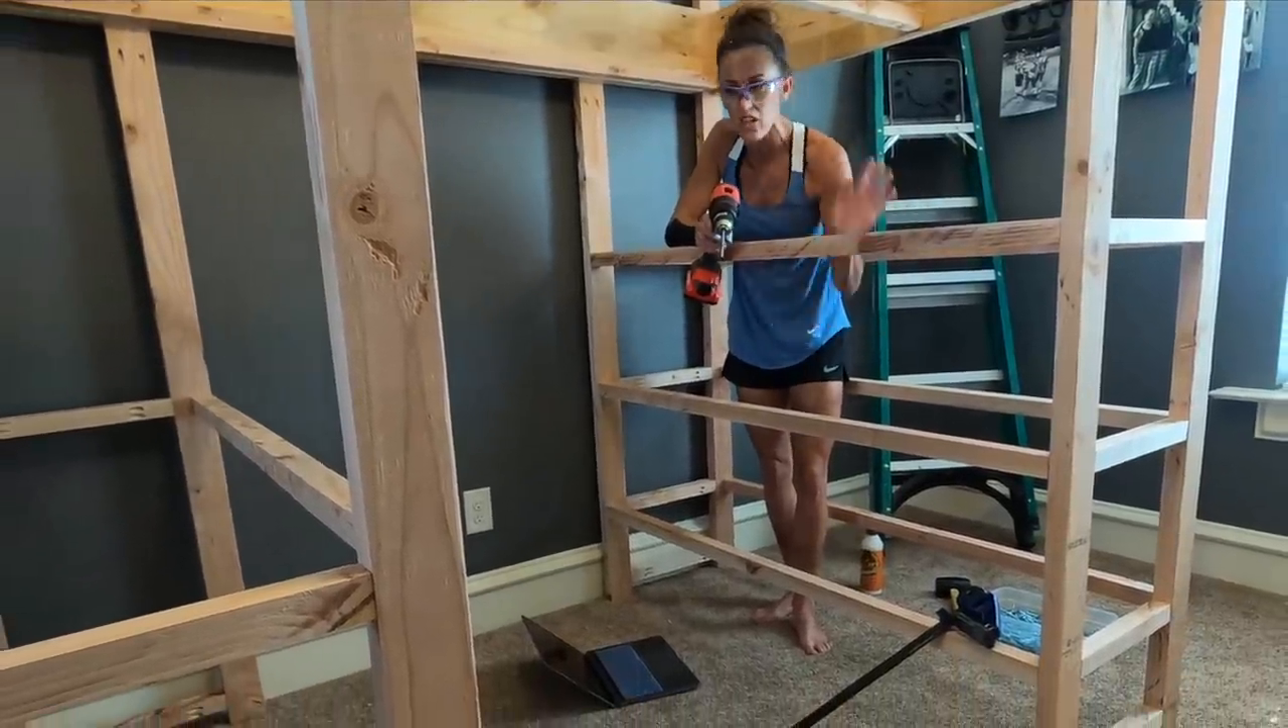All right, so now I've got all the cross supports done. They're all attached.